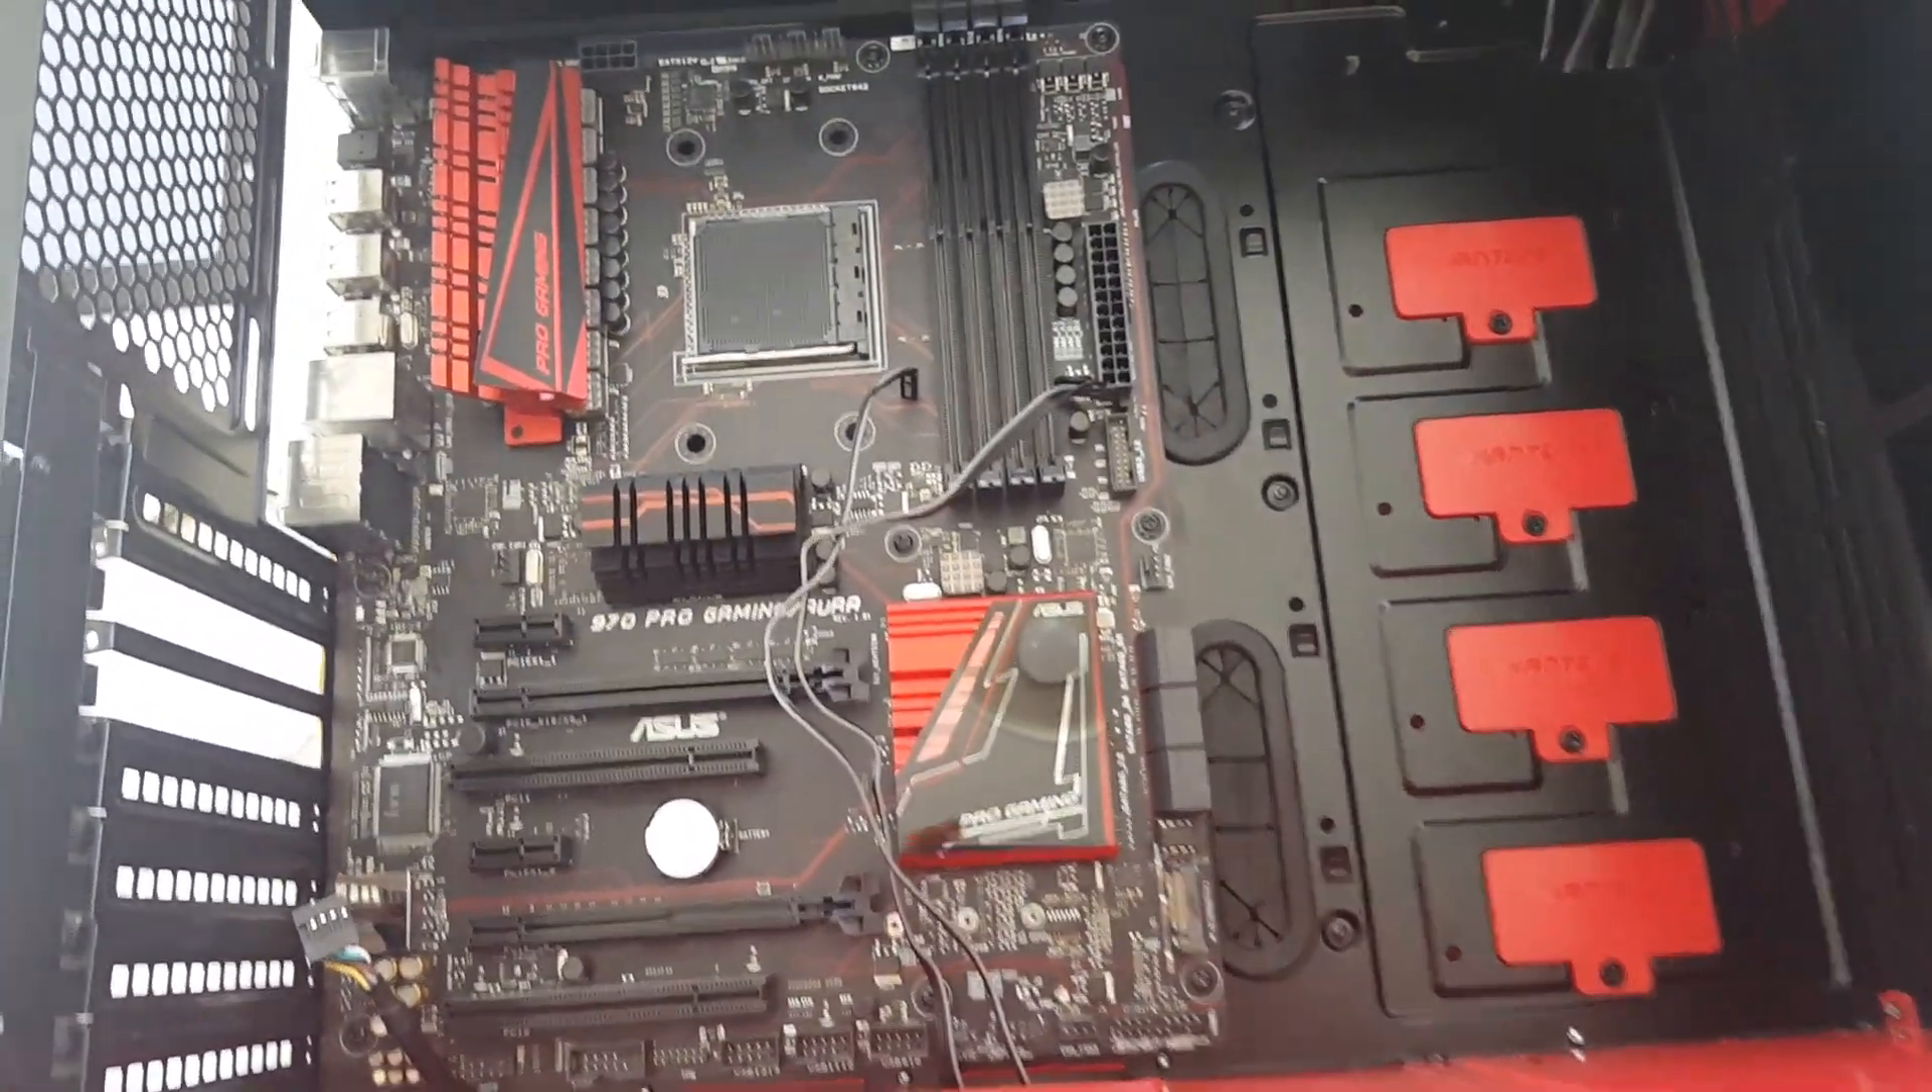Motherboard is installed except for the IO plate which I don't have.